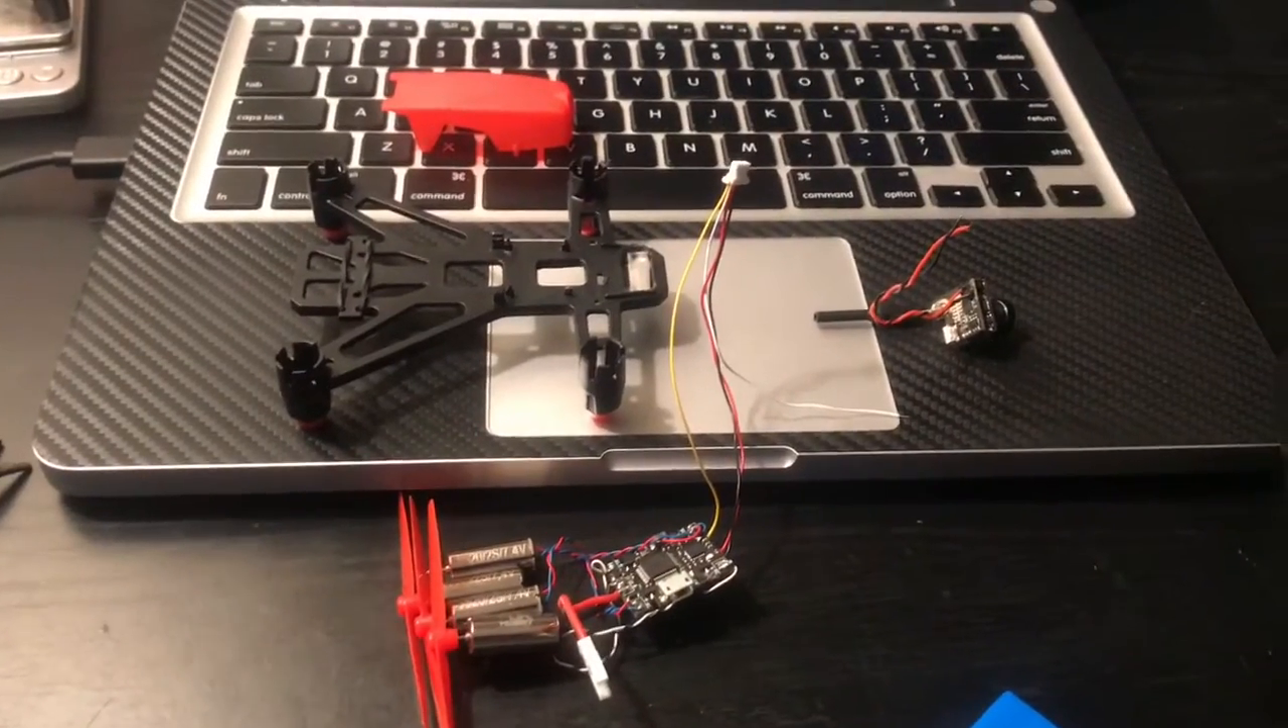As you can see I've gone ahead and removed everything from the frame itself.